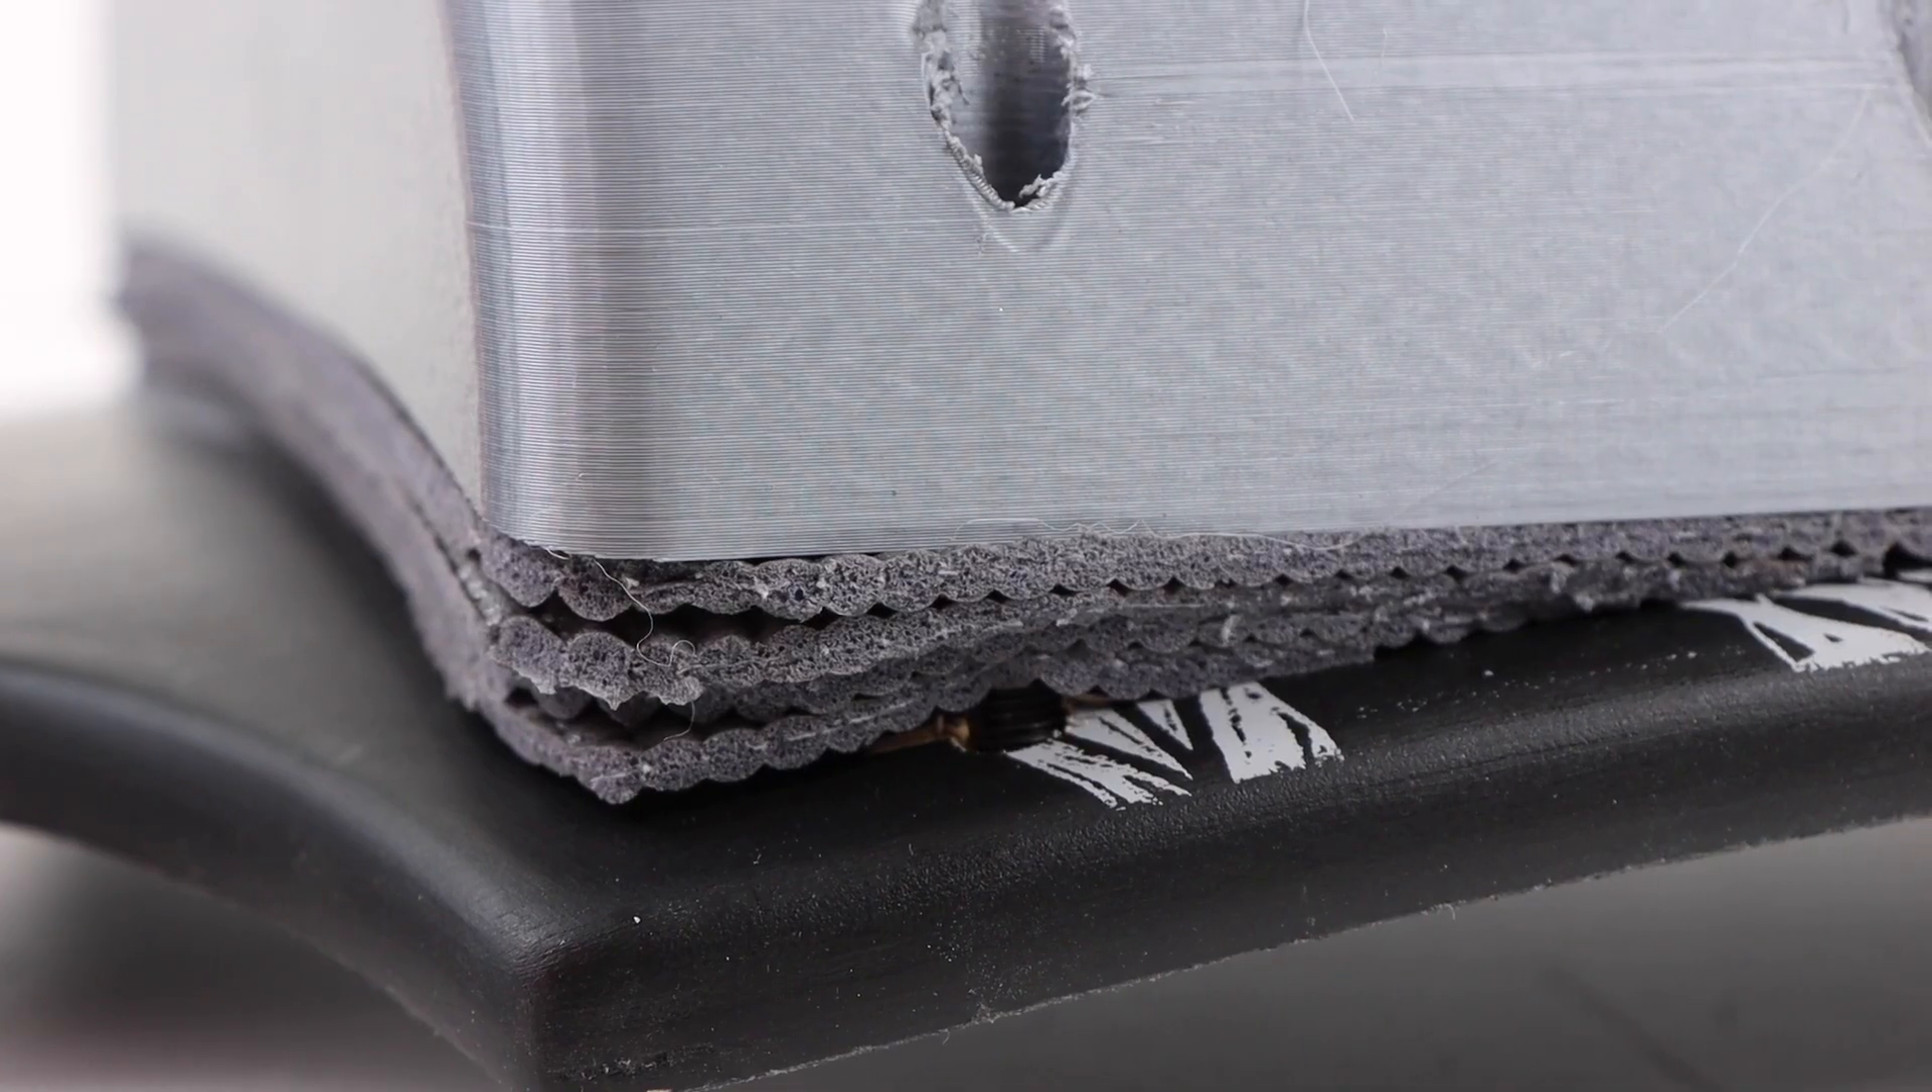And of course the front enclosure doesn't really sit flush with the deck and those yoga mats do detract from the look of the board.